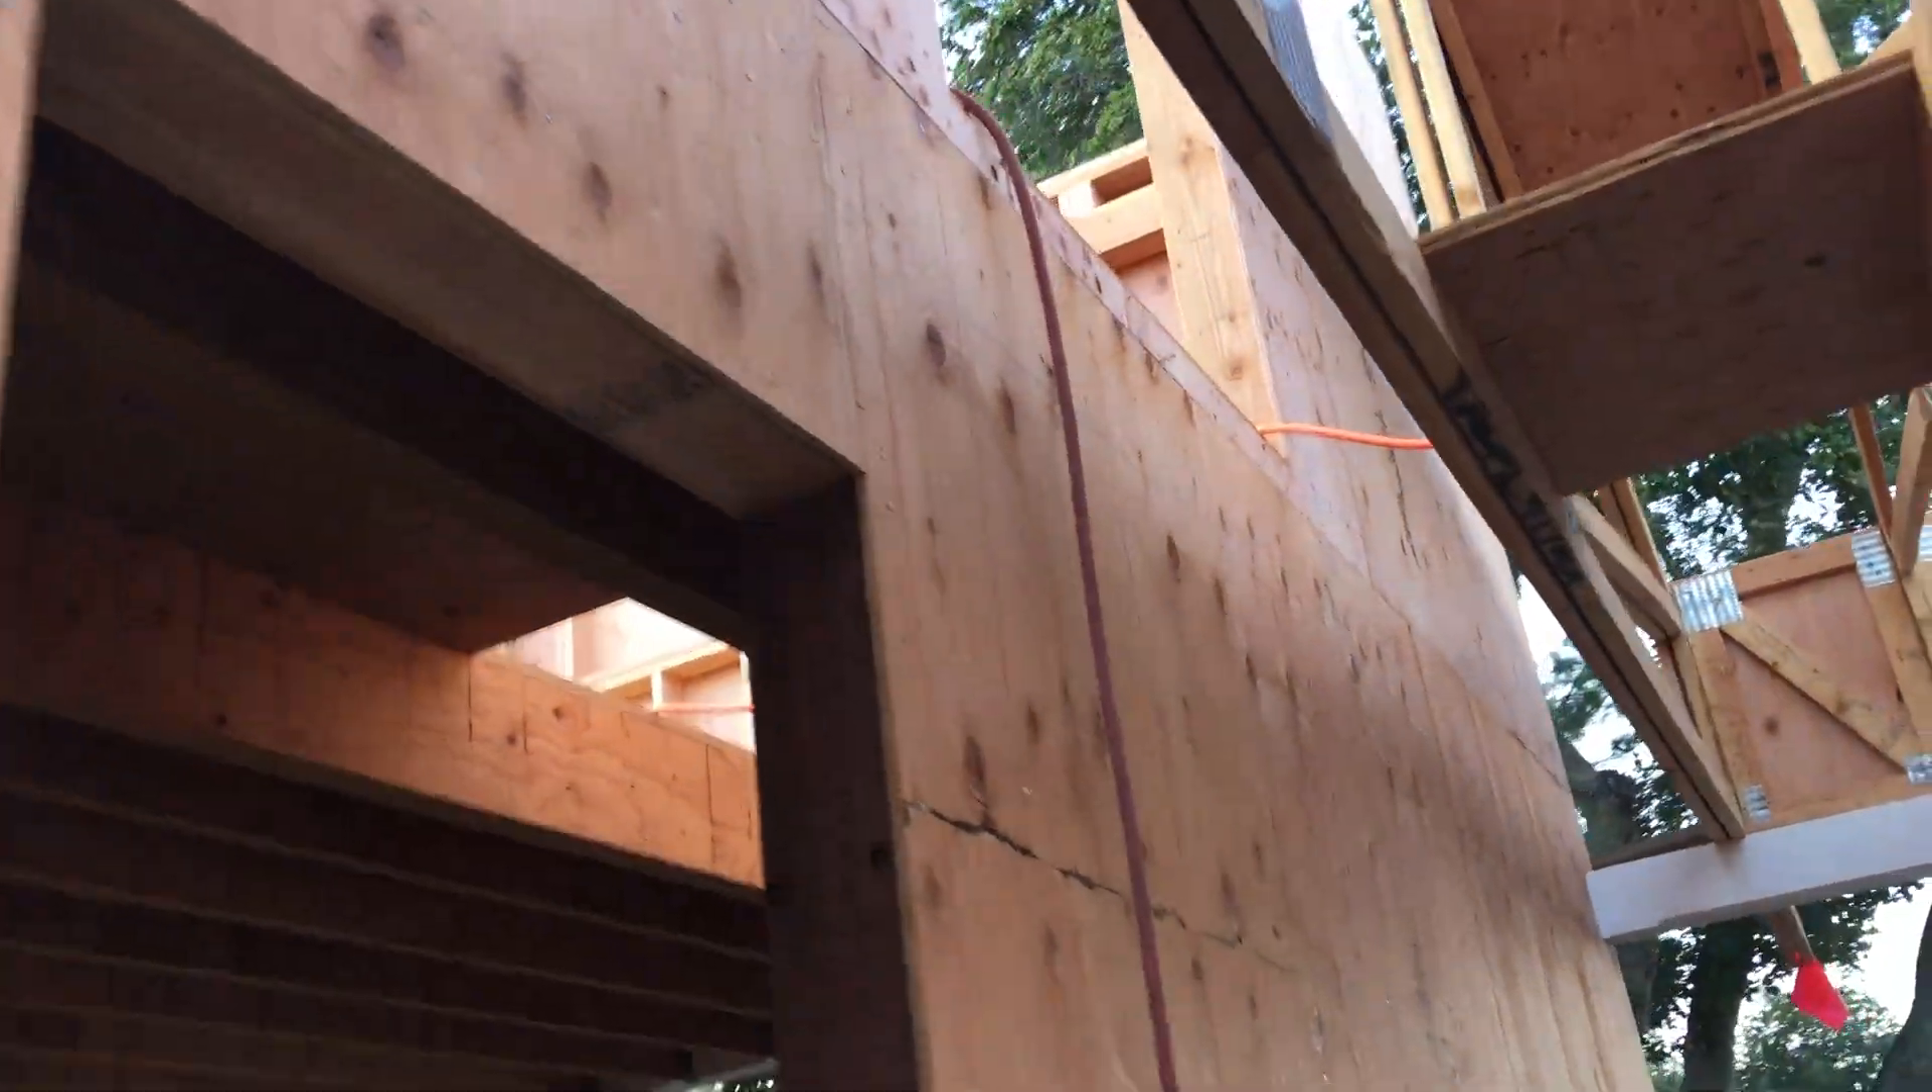And we put in all the sheathing on this side as well. This is all done and all nailed off.